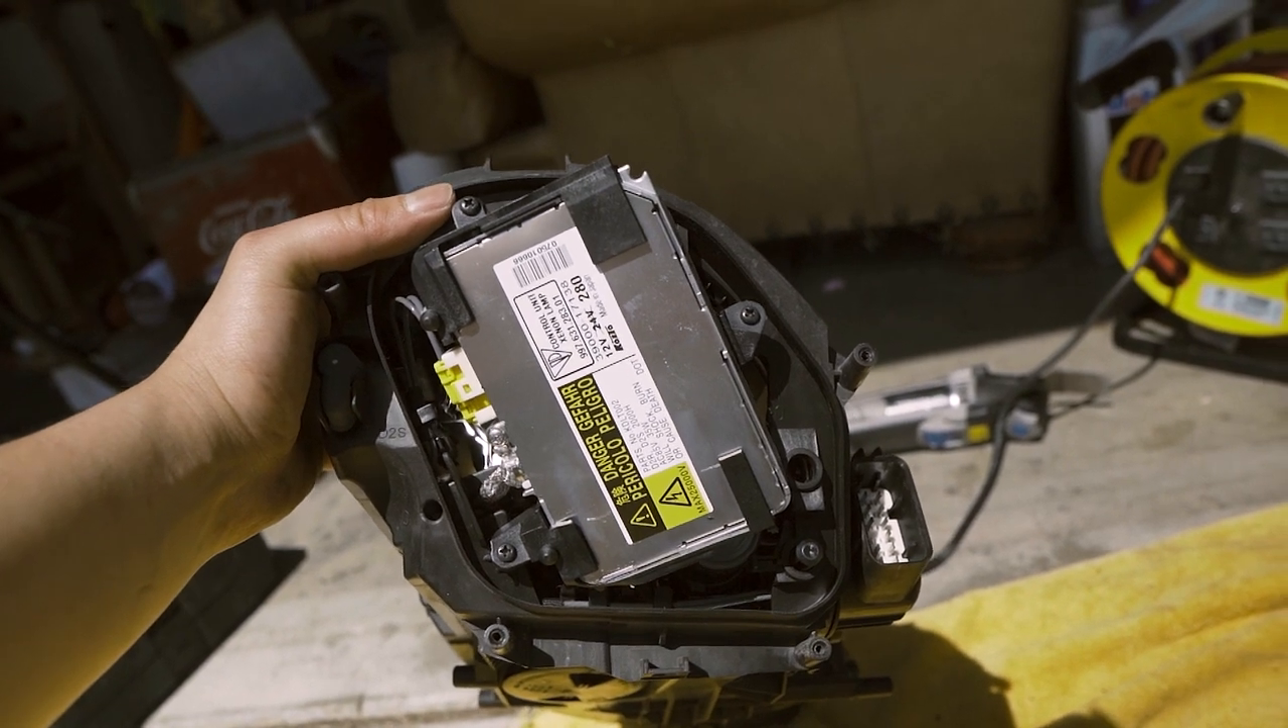As you can see we have the back of this housing off.